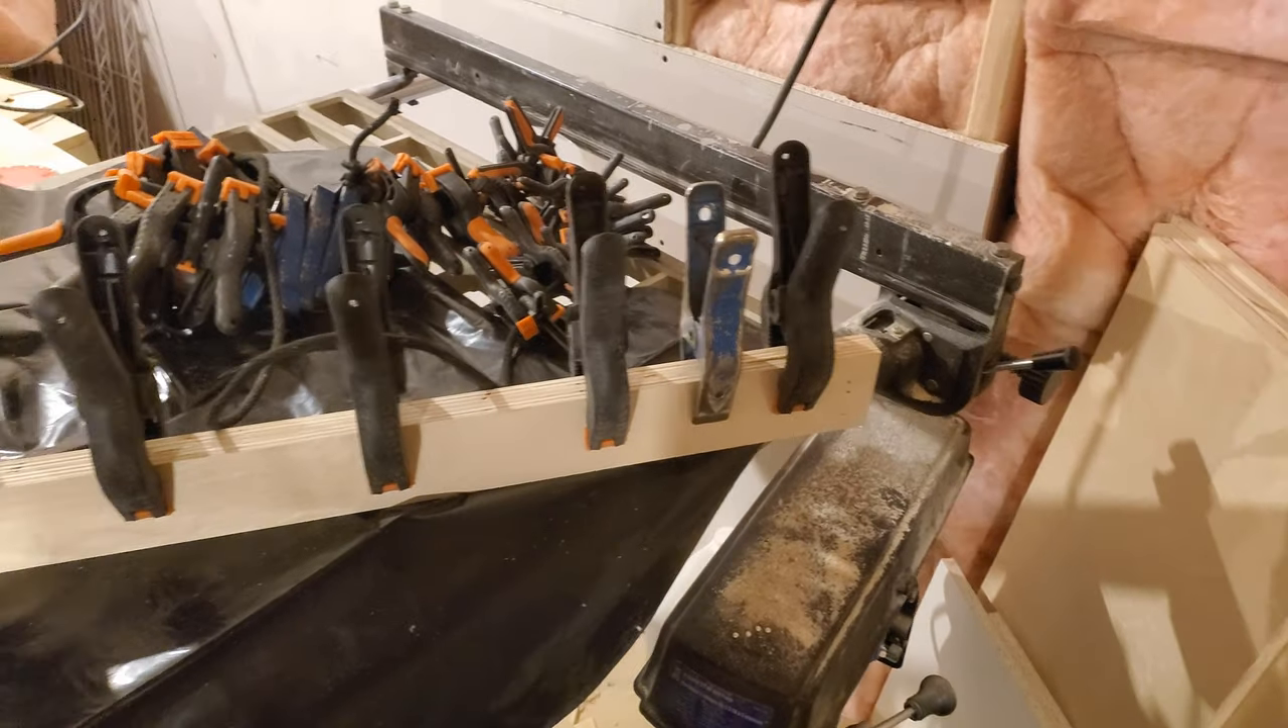The new cross brace is glued up just clamped and waiting obviously to dry.